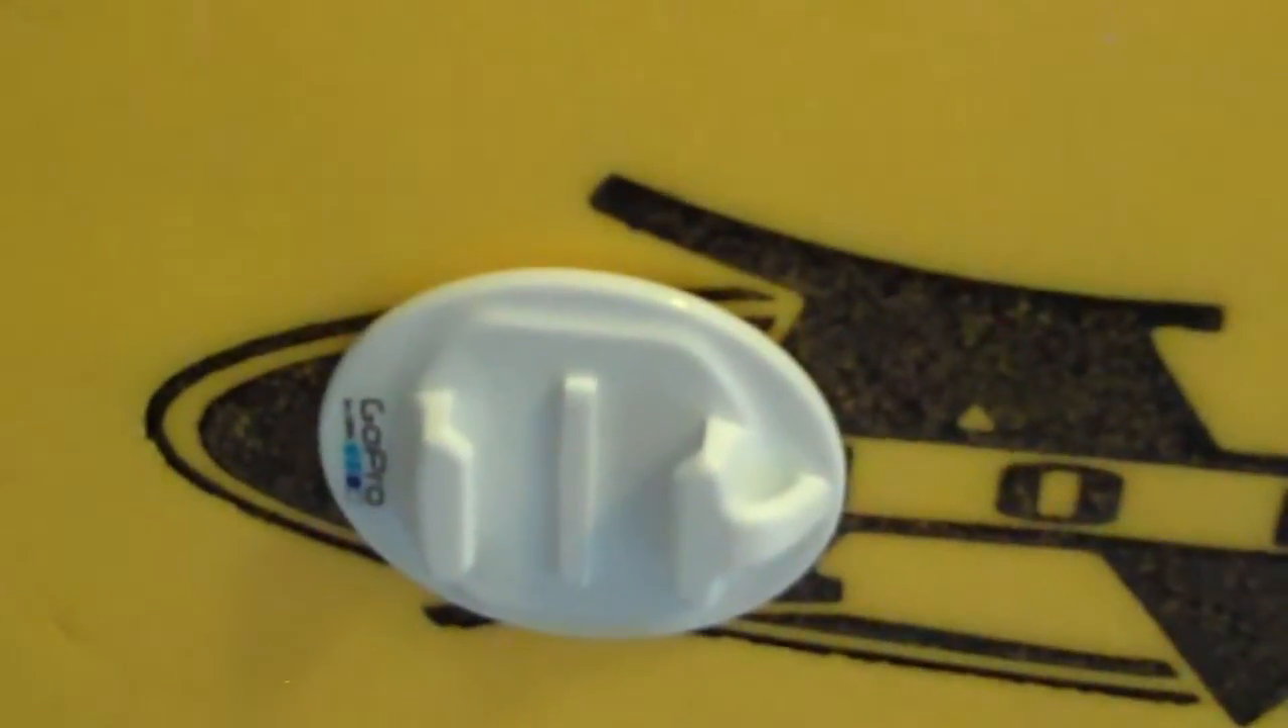I have the bodyboard mount put into the bodyboard.